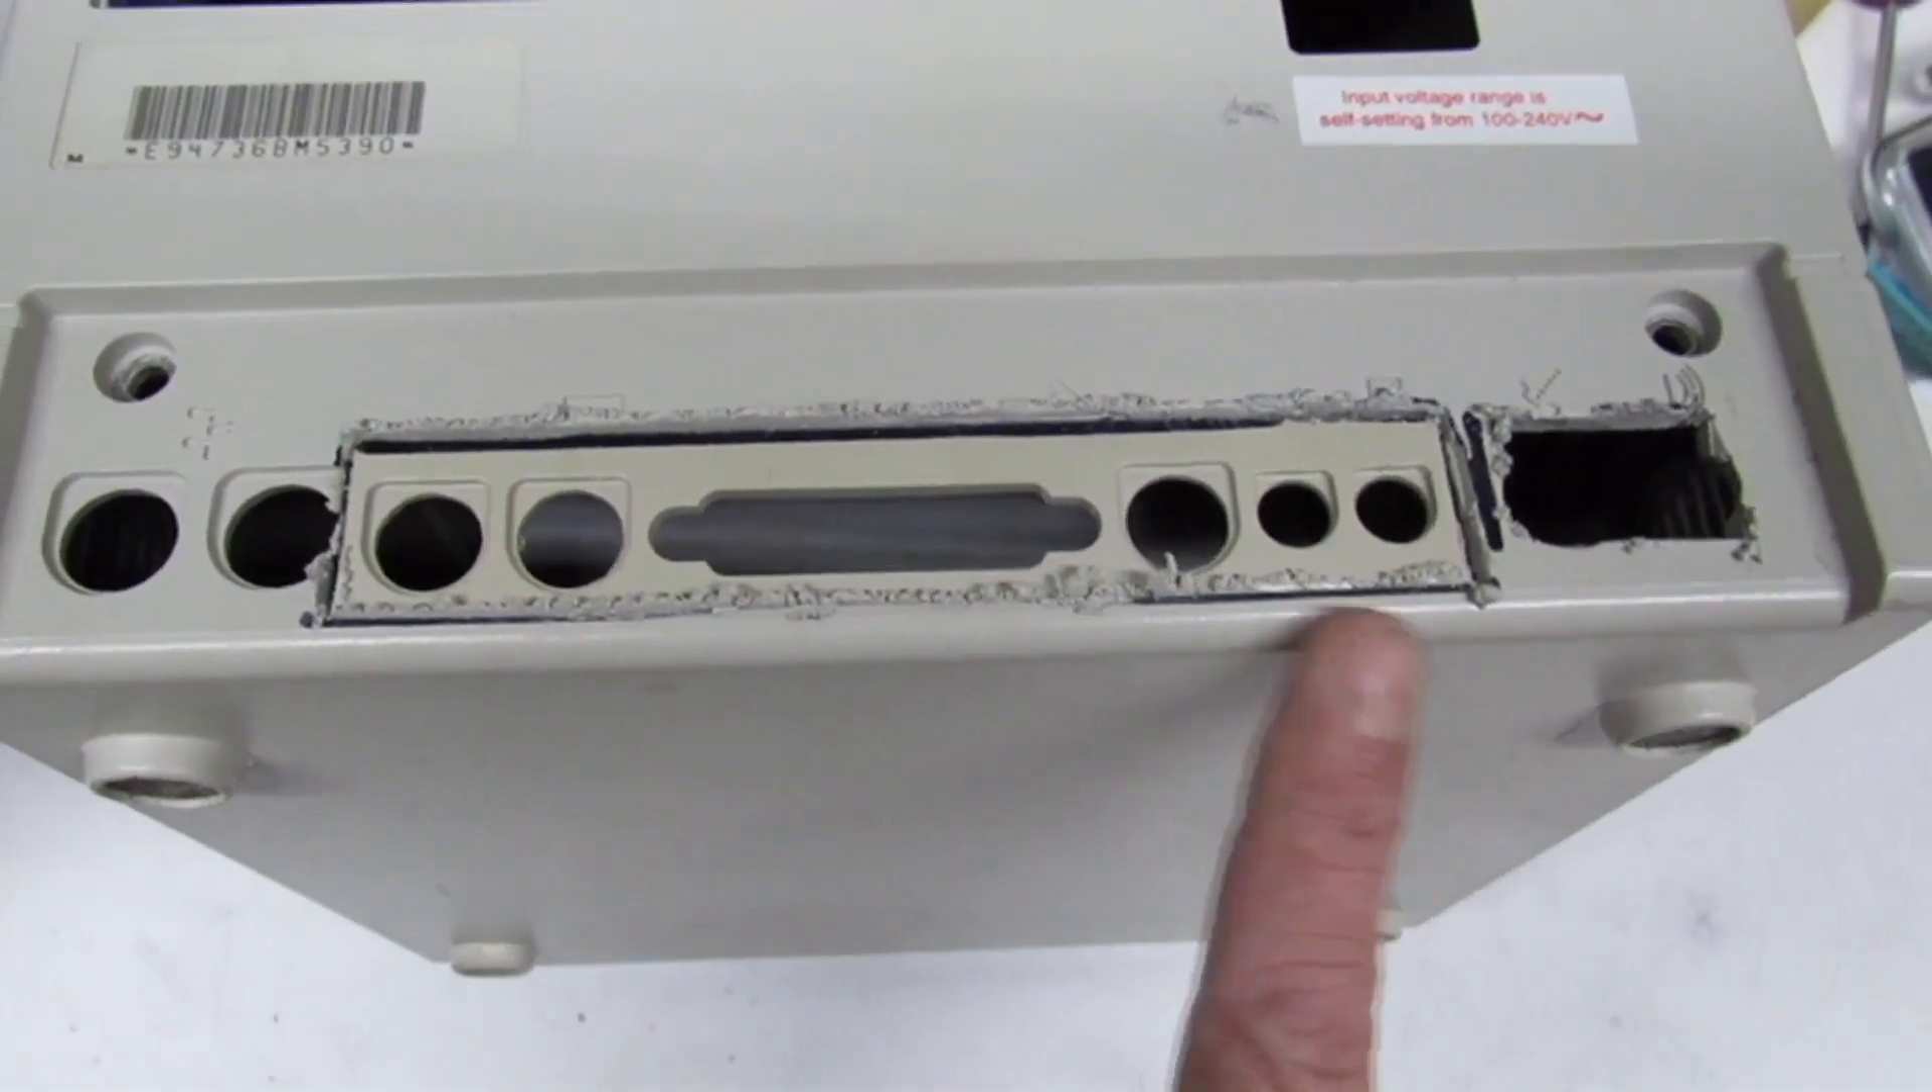Here I spliced in the 605 backplate to the SC -30 case.